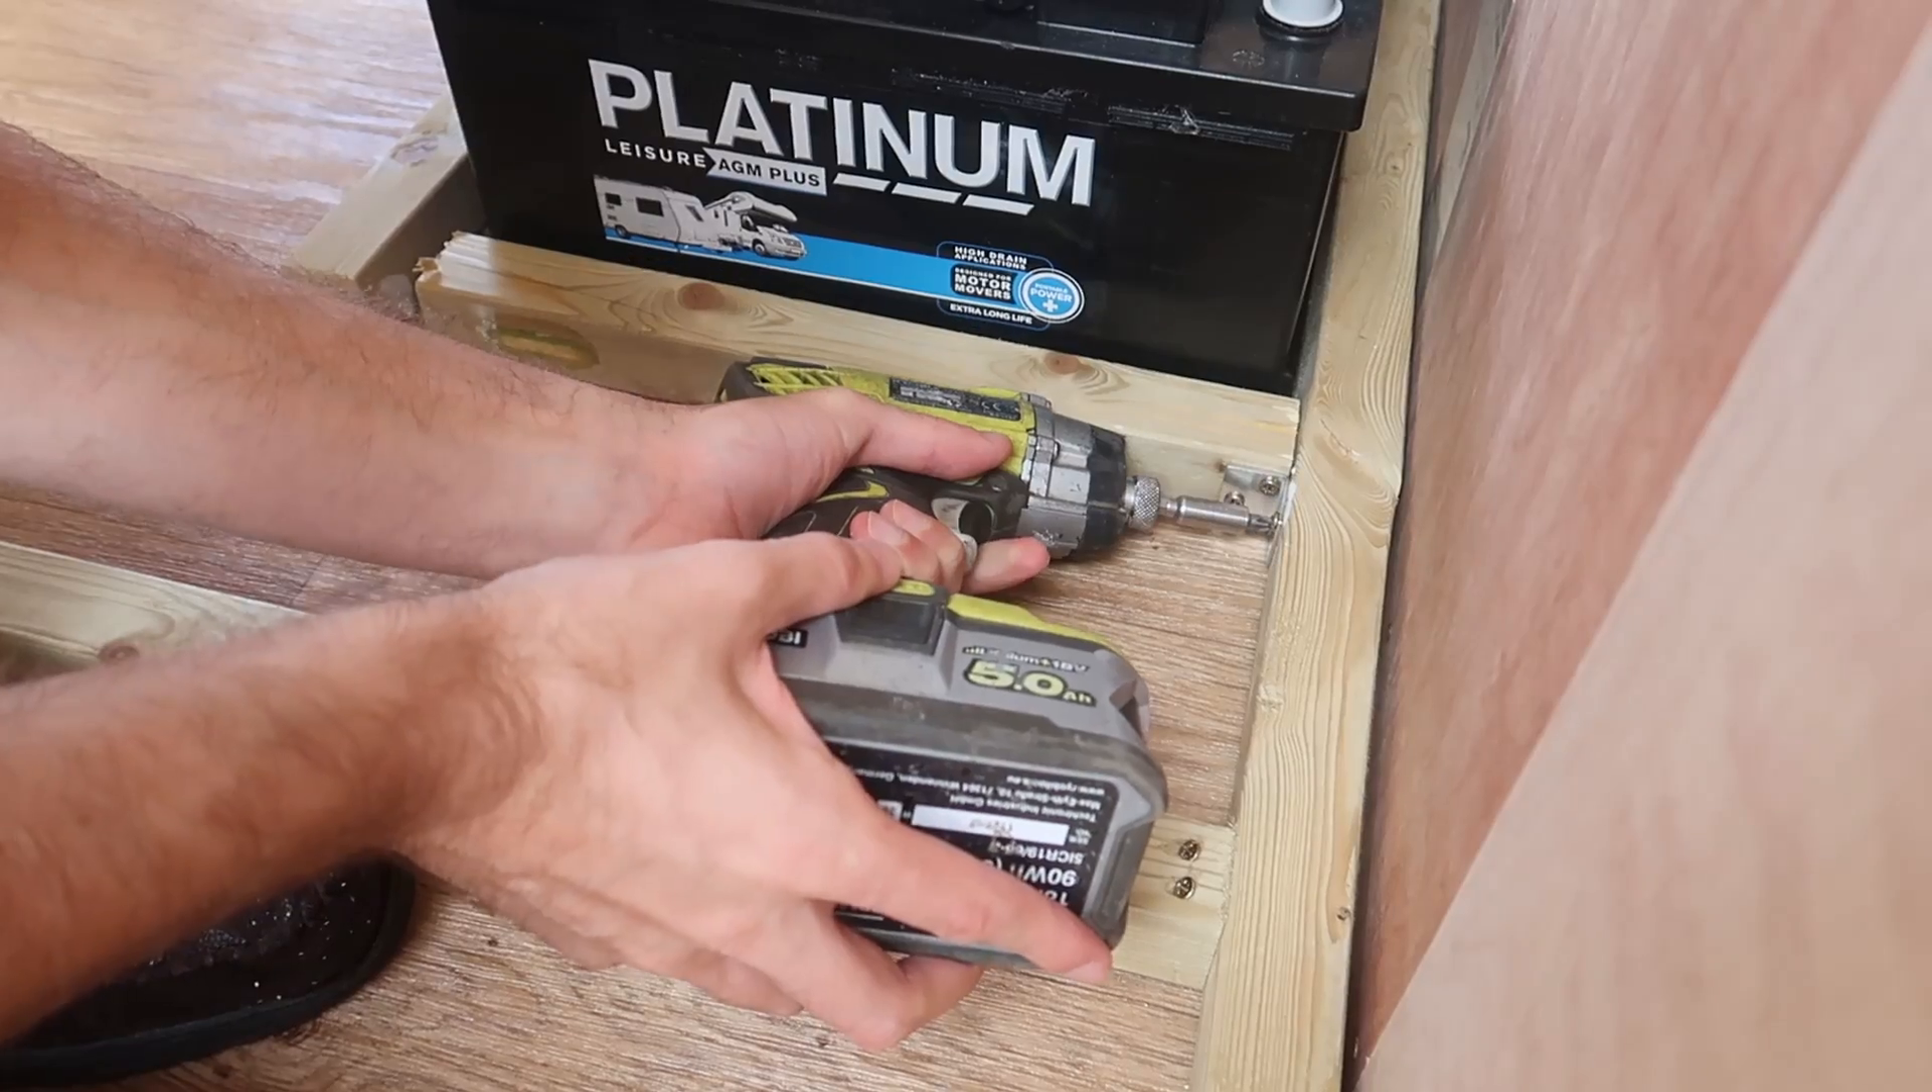So we've put a bit of structure around the batteries.